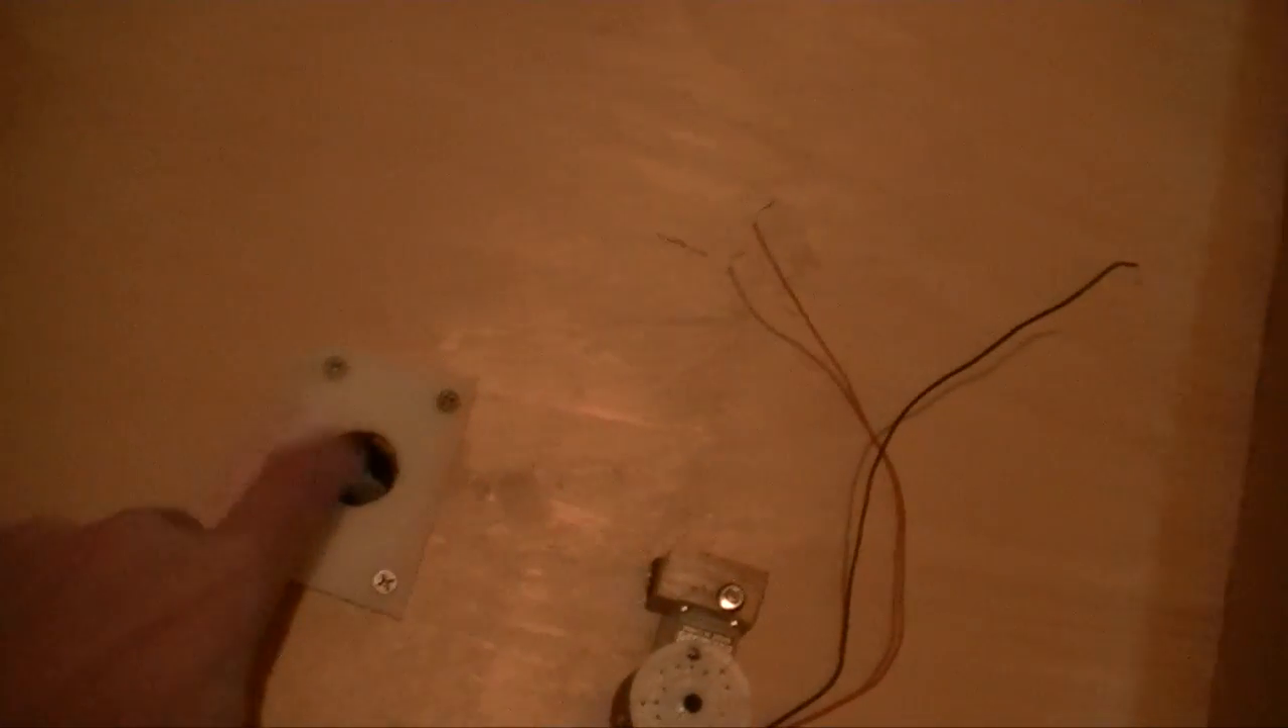Around this hole I've got a piece of acrylic screwed in with a hole in the middle.